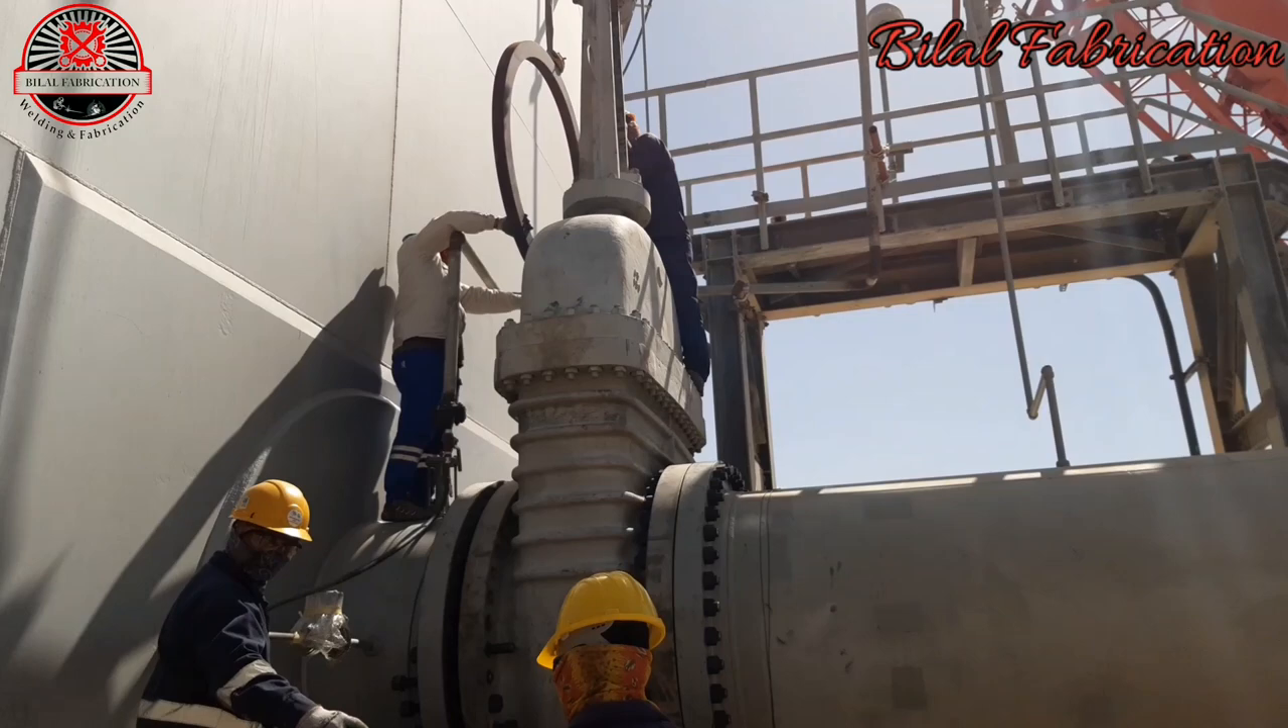دوستو ہمارا ویلو انسٹال ہو چکا تھا۔